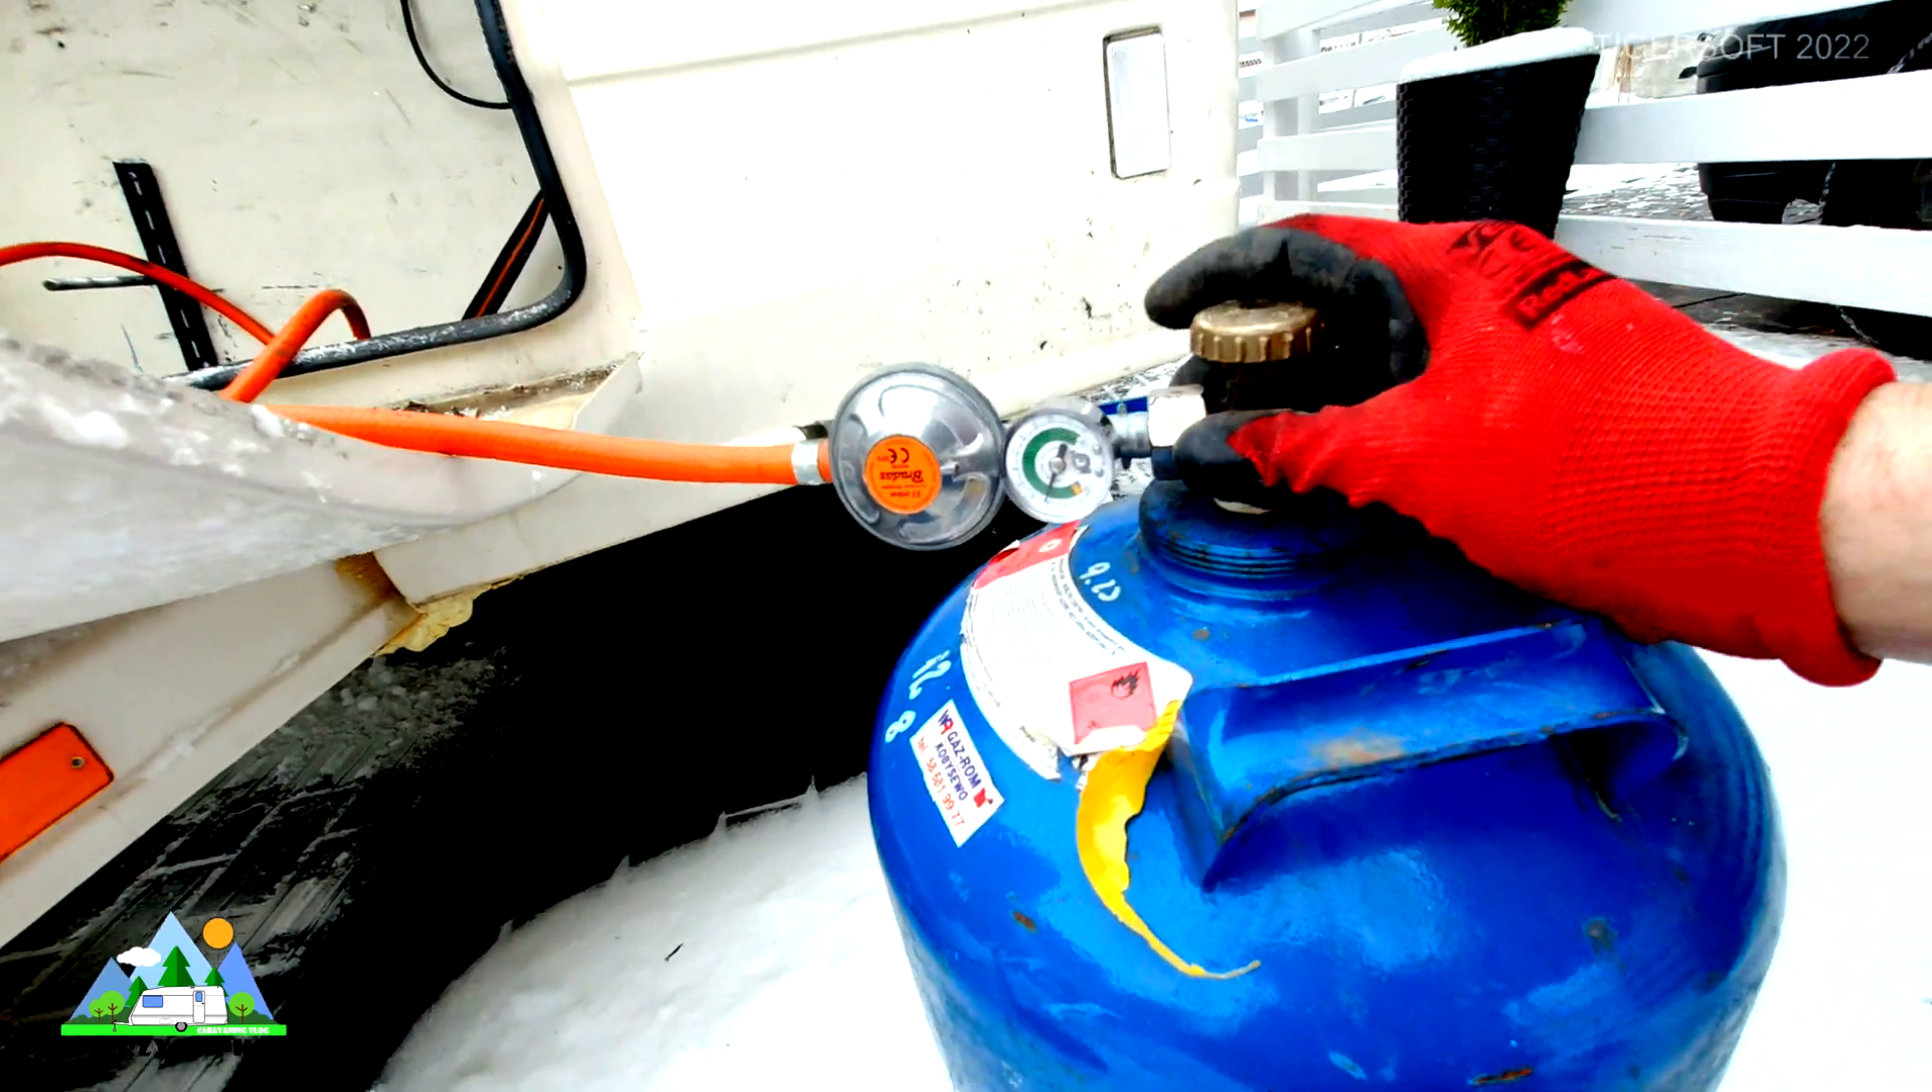Reduktor już mam przykręcony do butli.